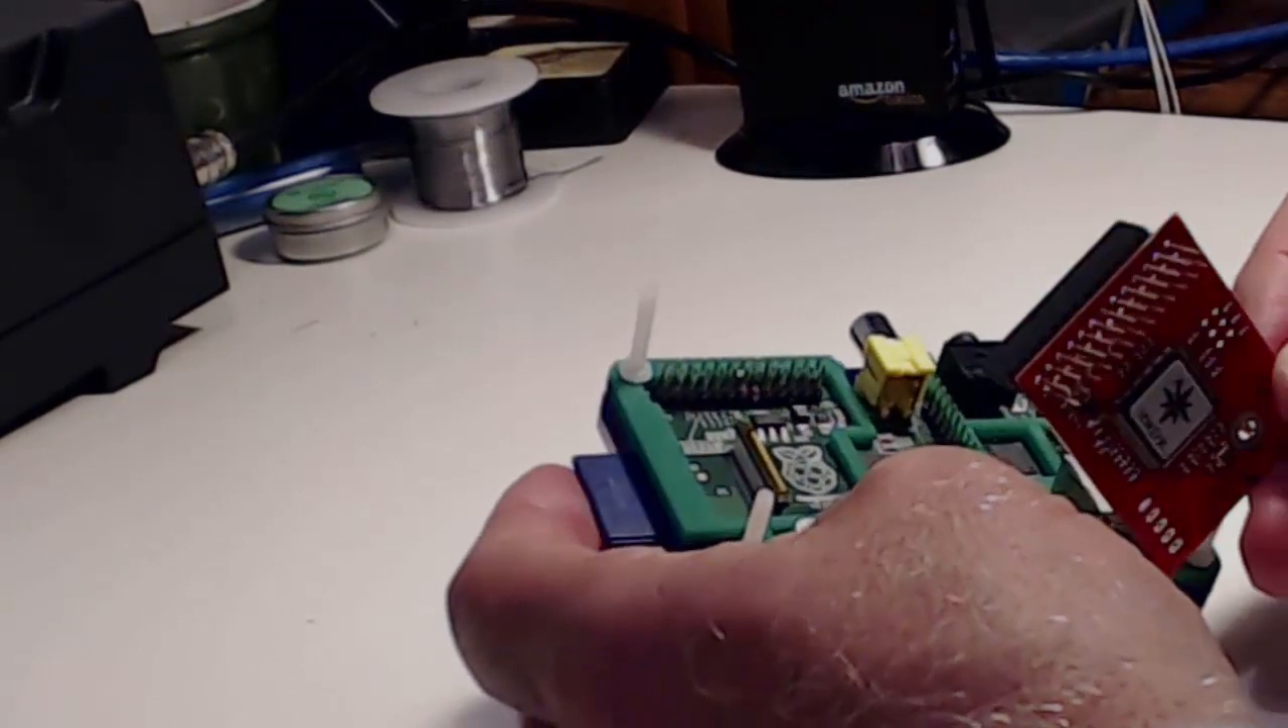You'll notice that I don't have the DV3000 breakout board attached.